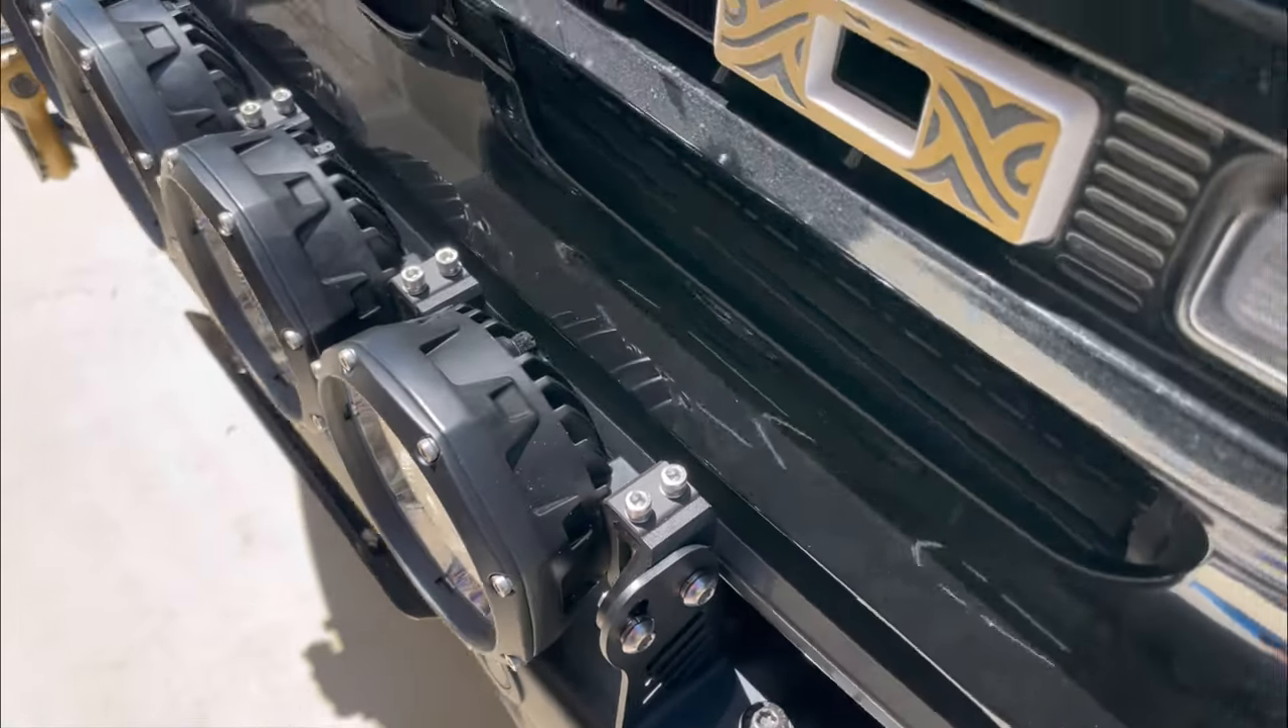This is what it looks like when the light bar is installed.